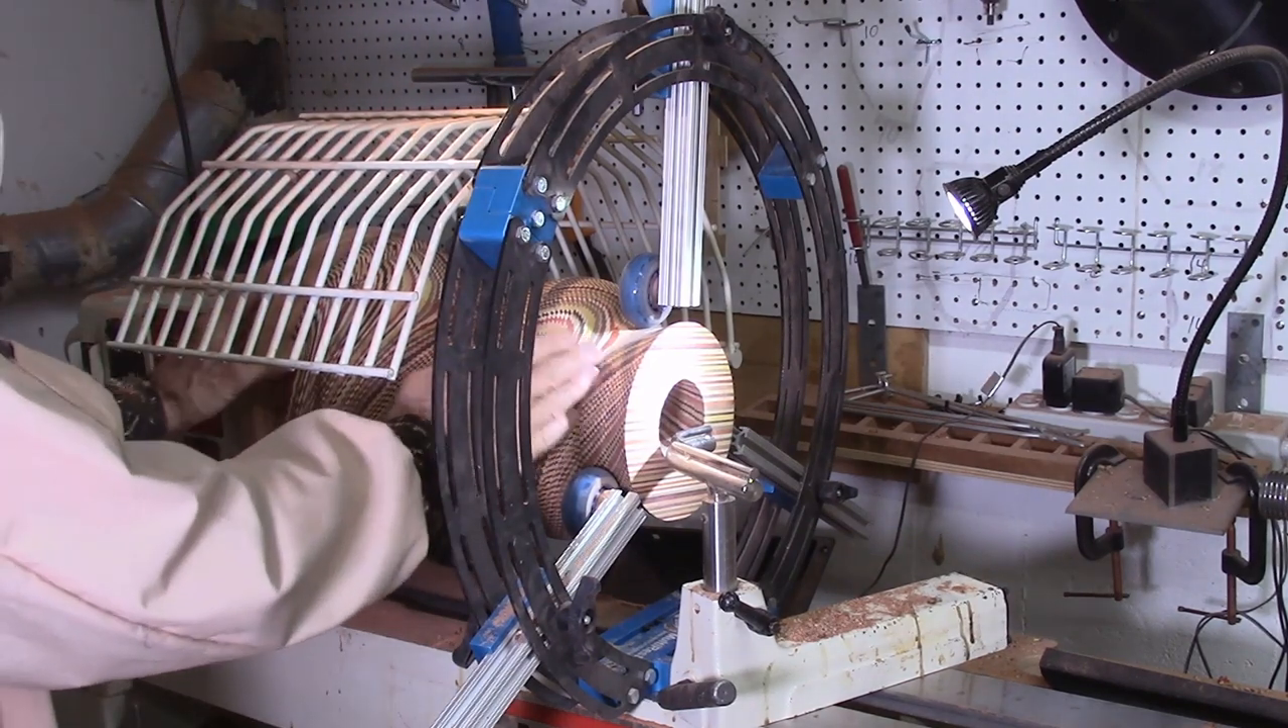After about 120 layers had been added, I installed a Carter SteadyRest to give the vase some additional support as it was being turned.